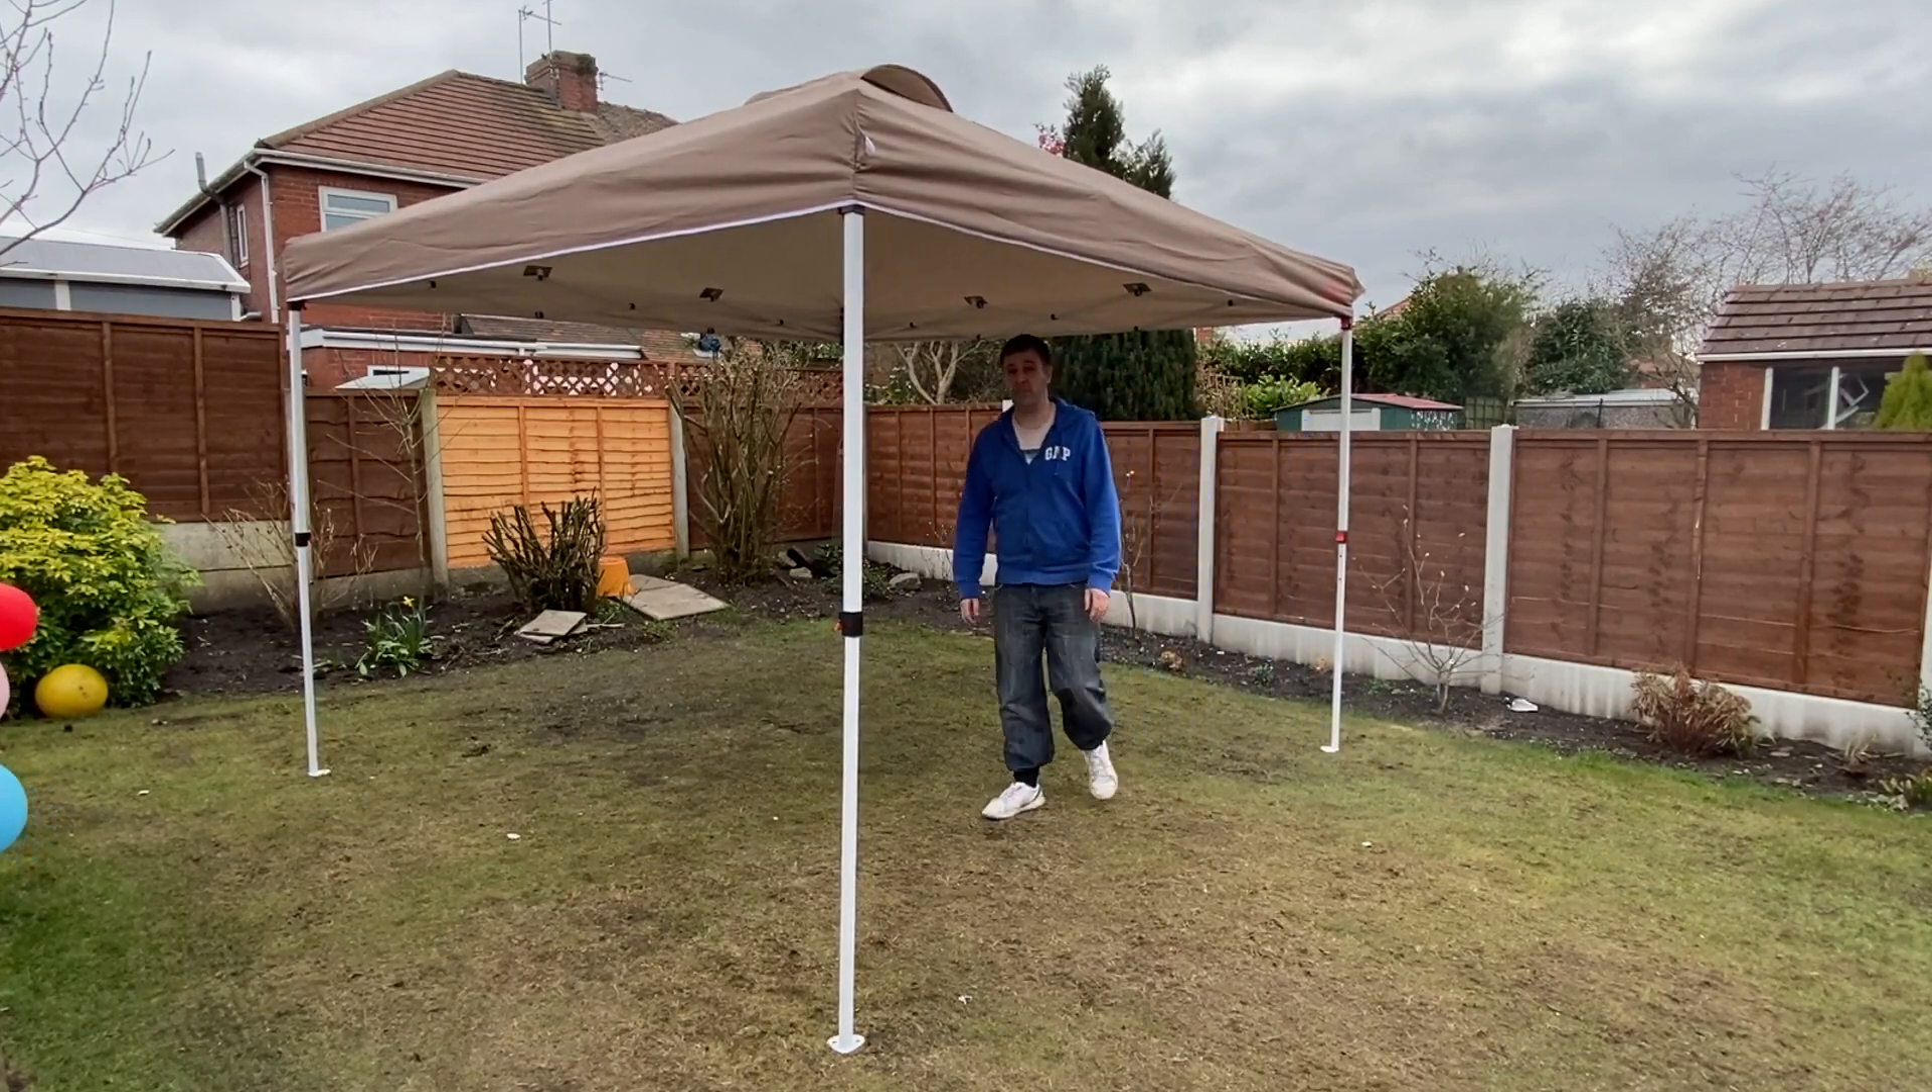And that's it, the master canopy is fully built.